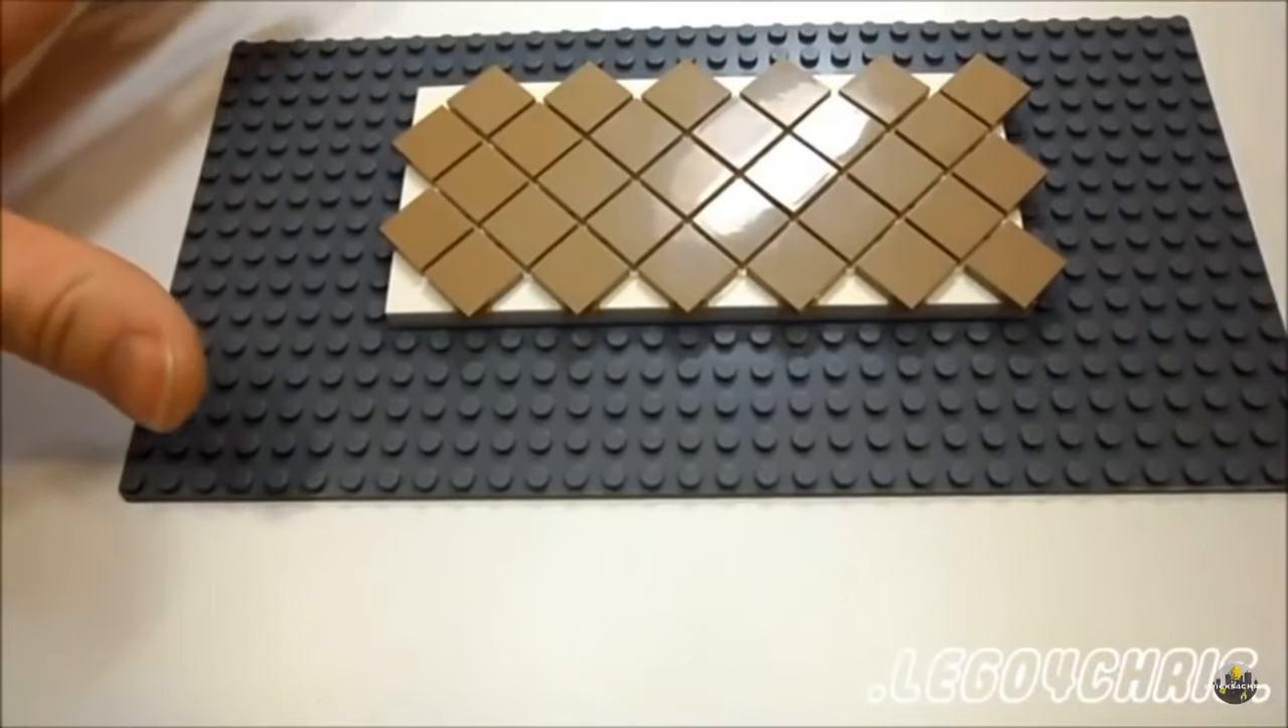You see how the tile overhangs a little bit.